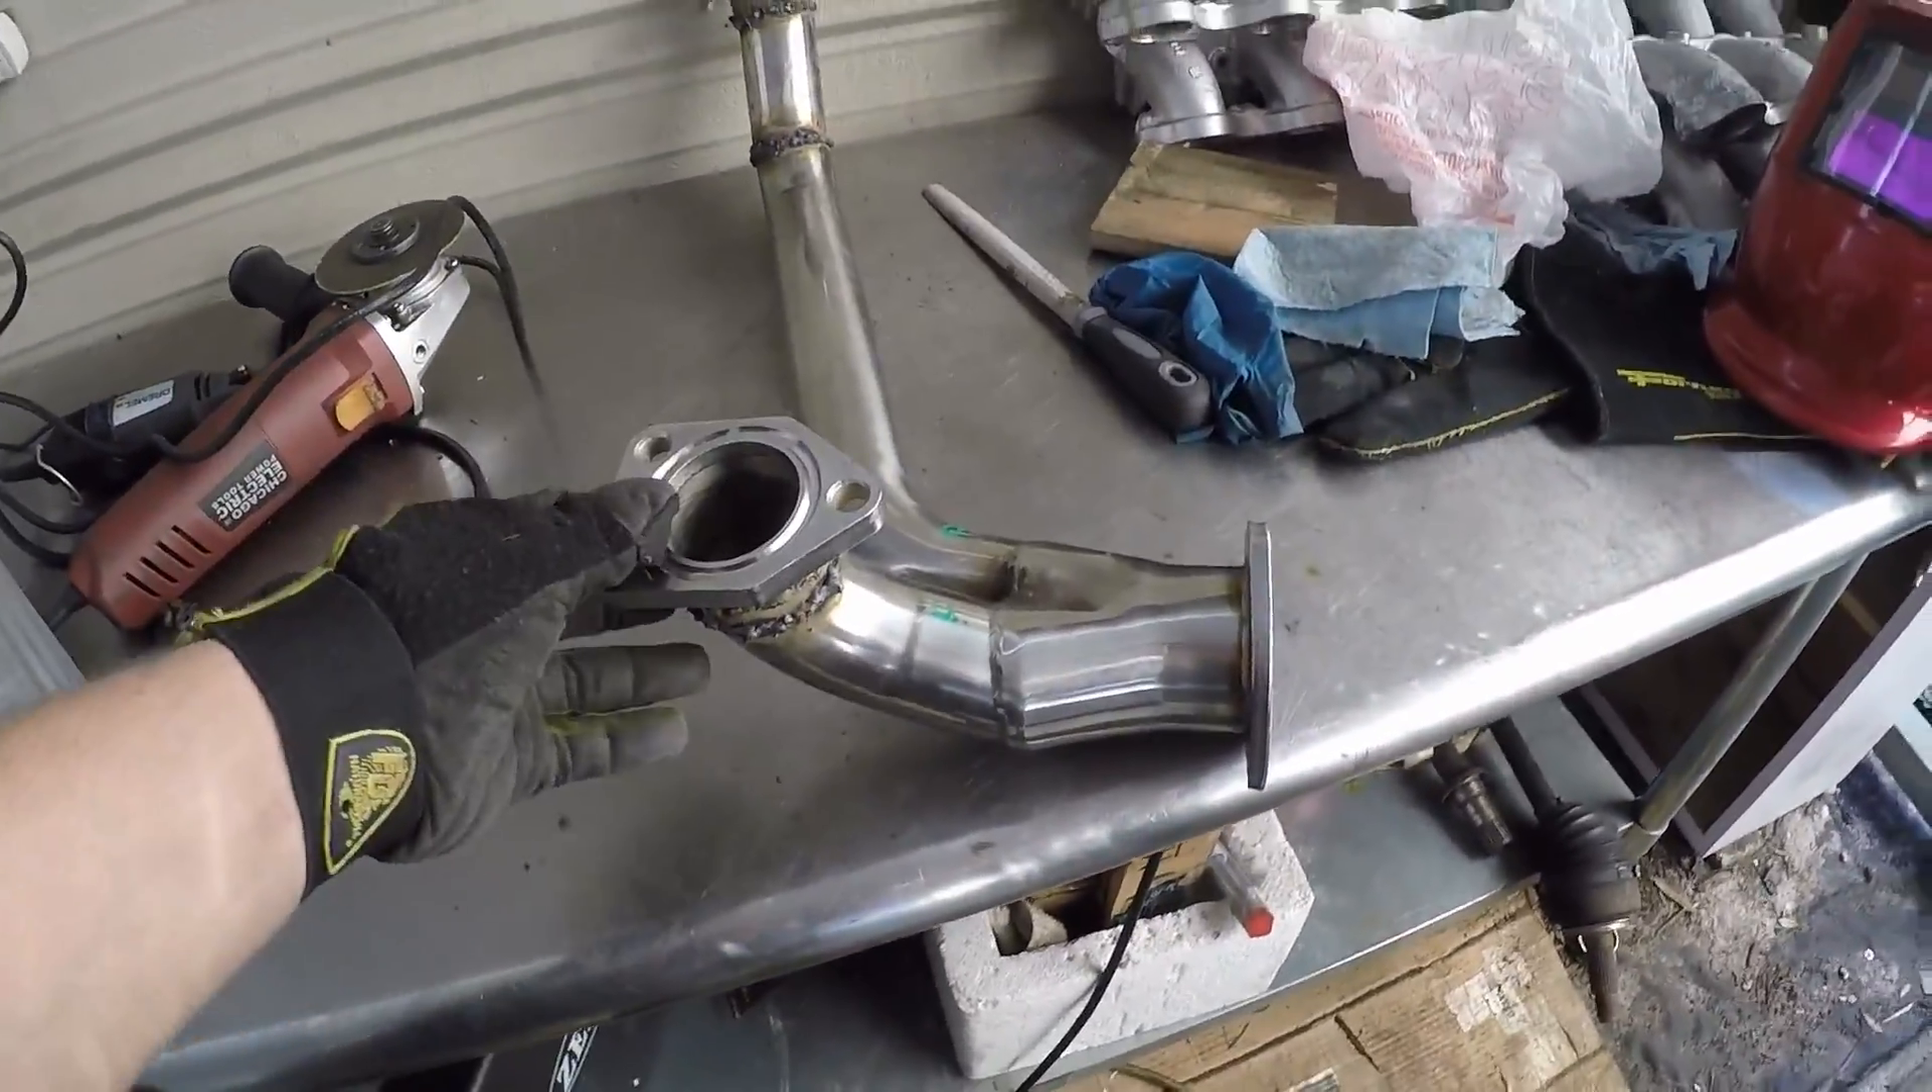Alright, well, here's the finished pipe. Got it all welded up.